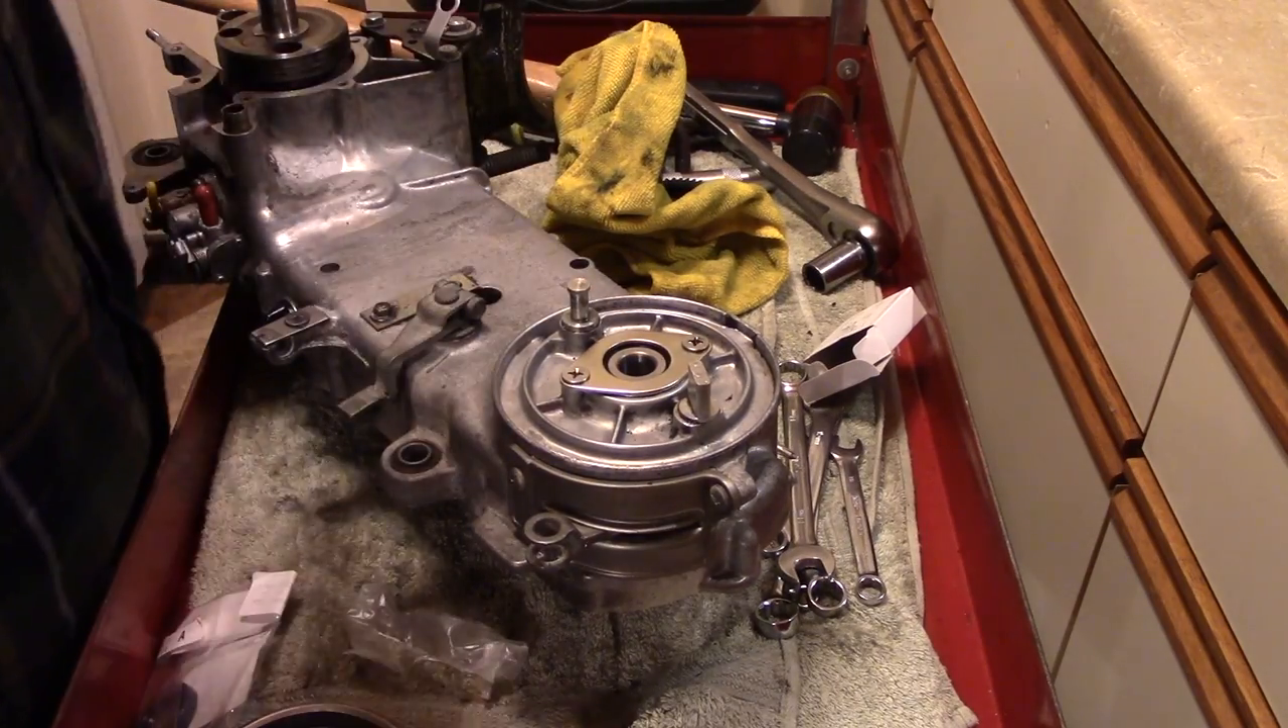So, as of right now, our final drive or our axle bearing is in place.